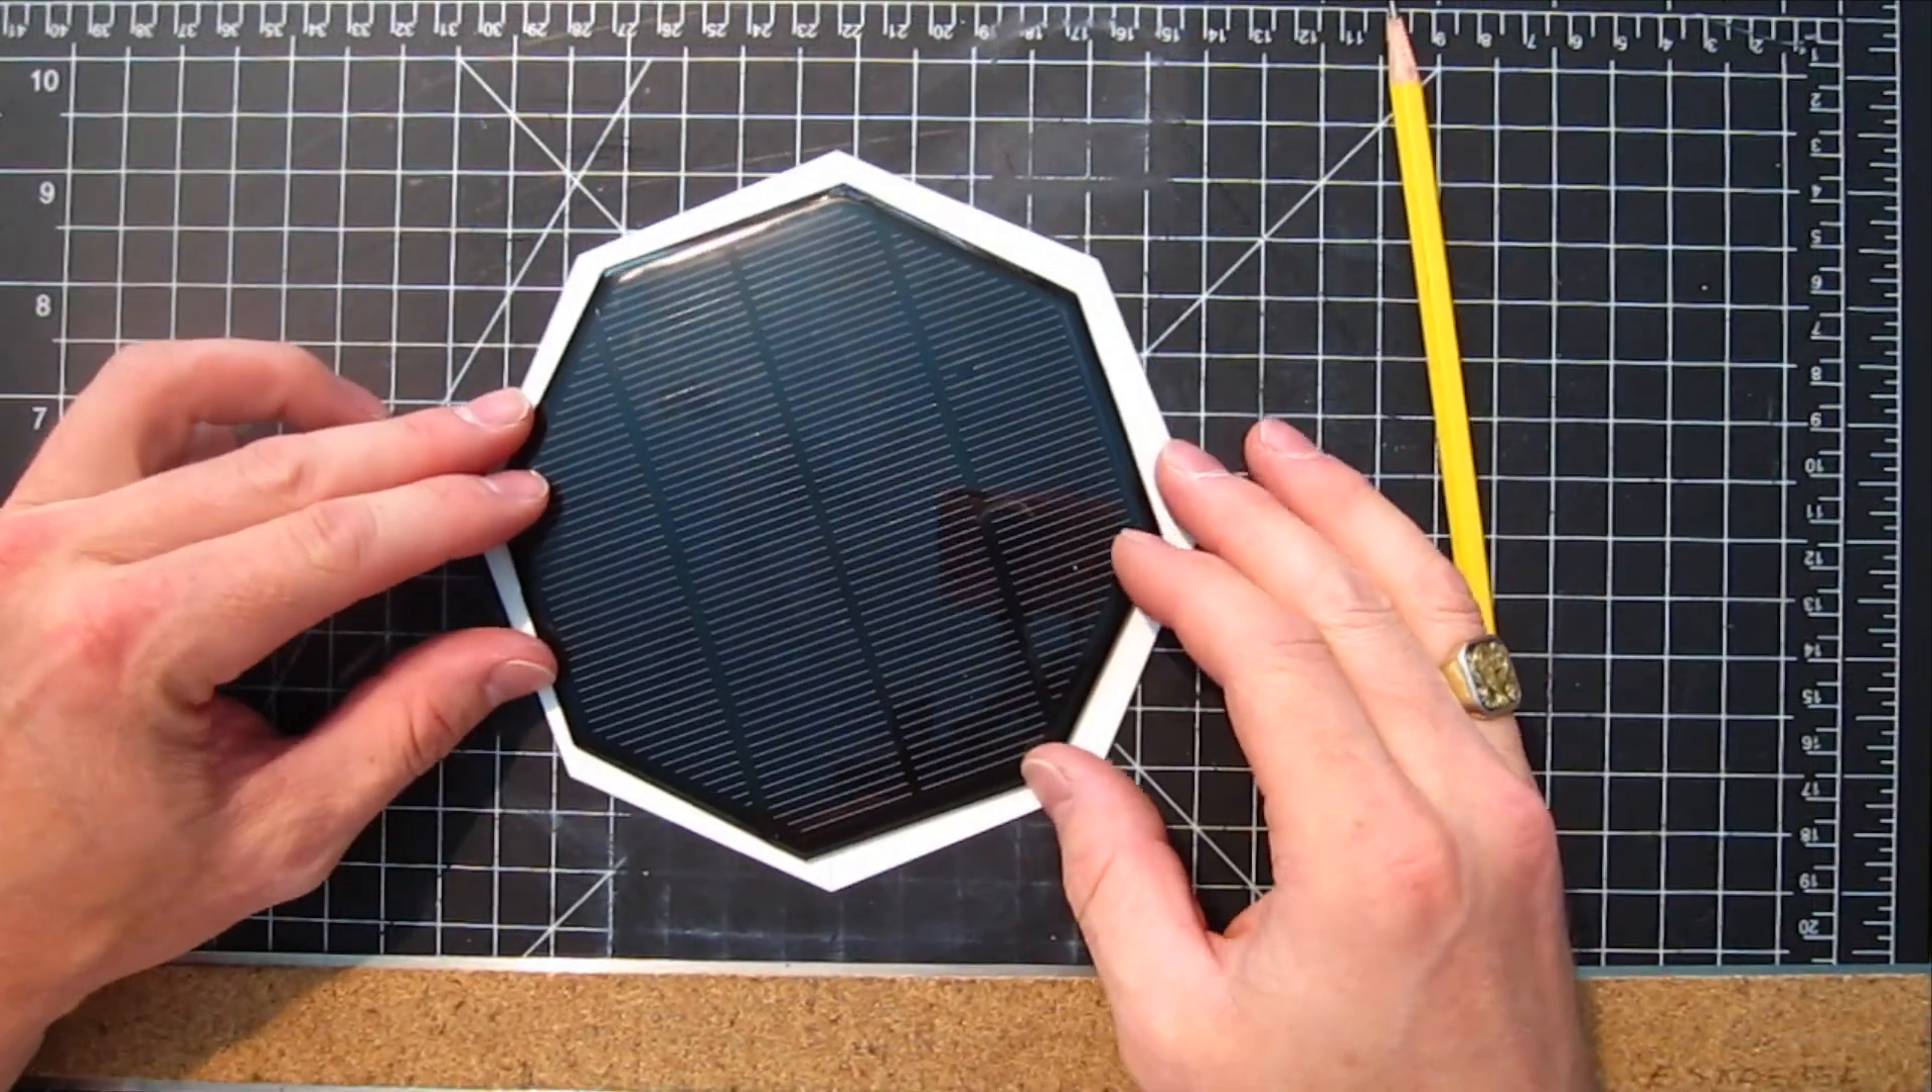Let's do a quick test with the solar panel to see how it fits on the octagon. It's looking pretty good.